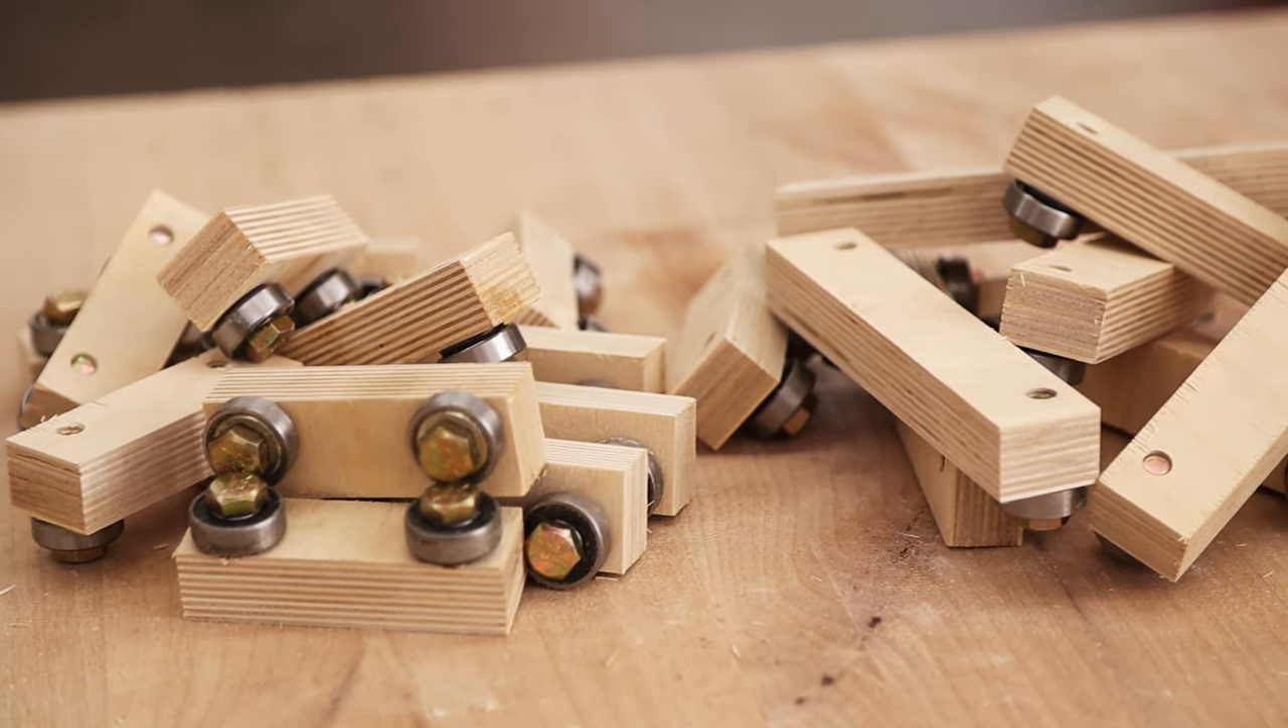Now that we've got everything cut out, our holes cut, the bearings in place, it's time to glue and screw our assemblies together.